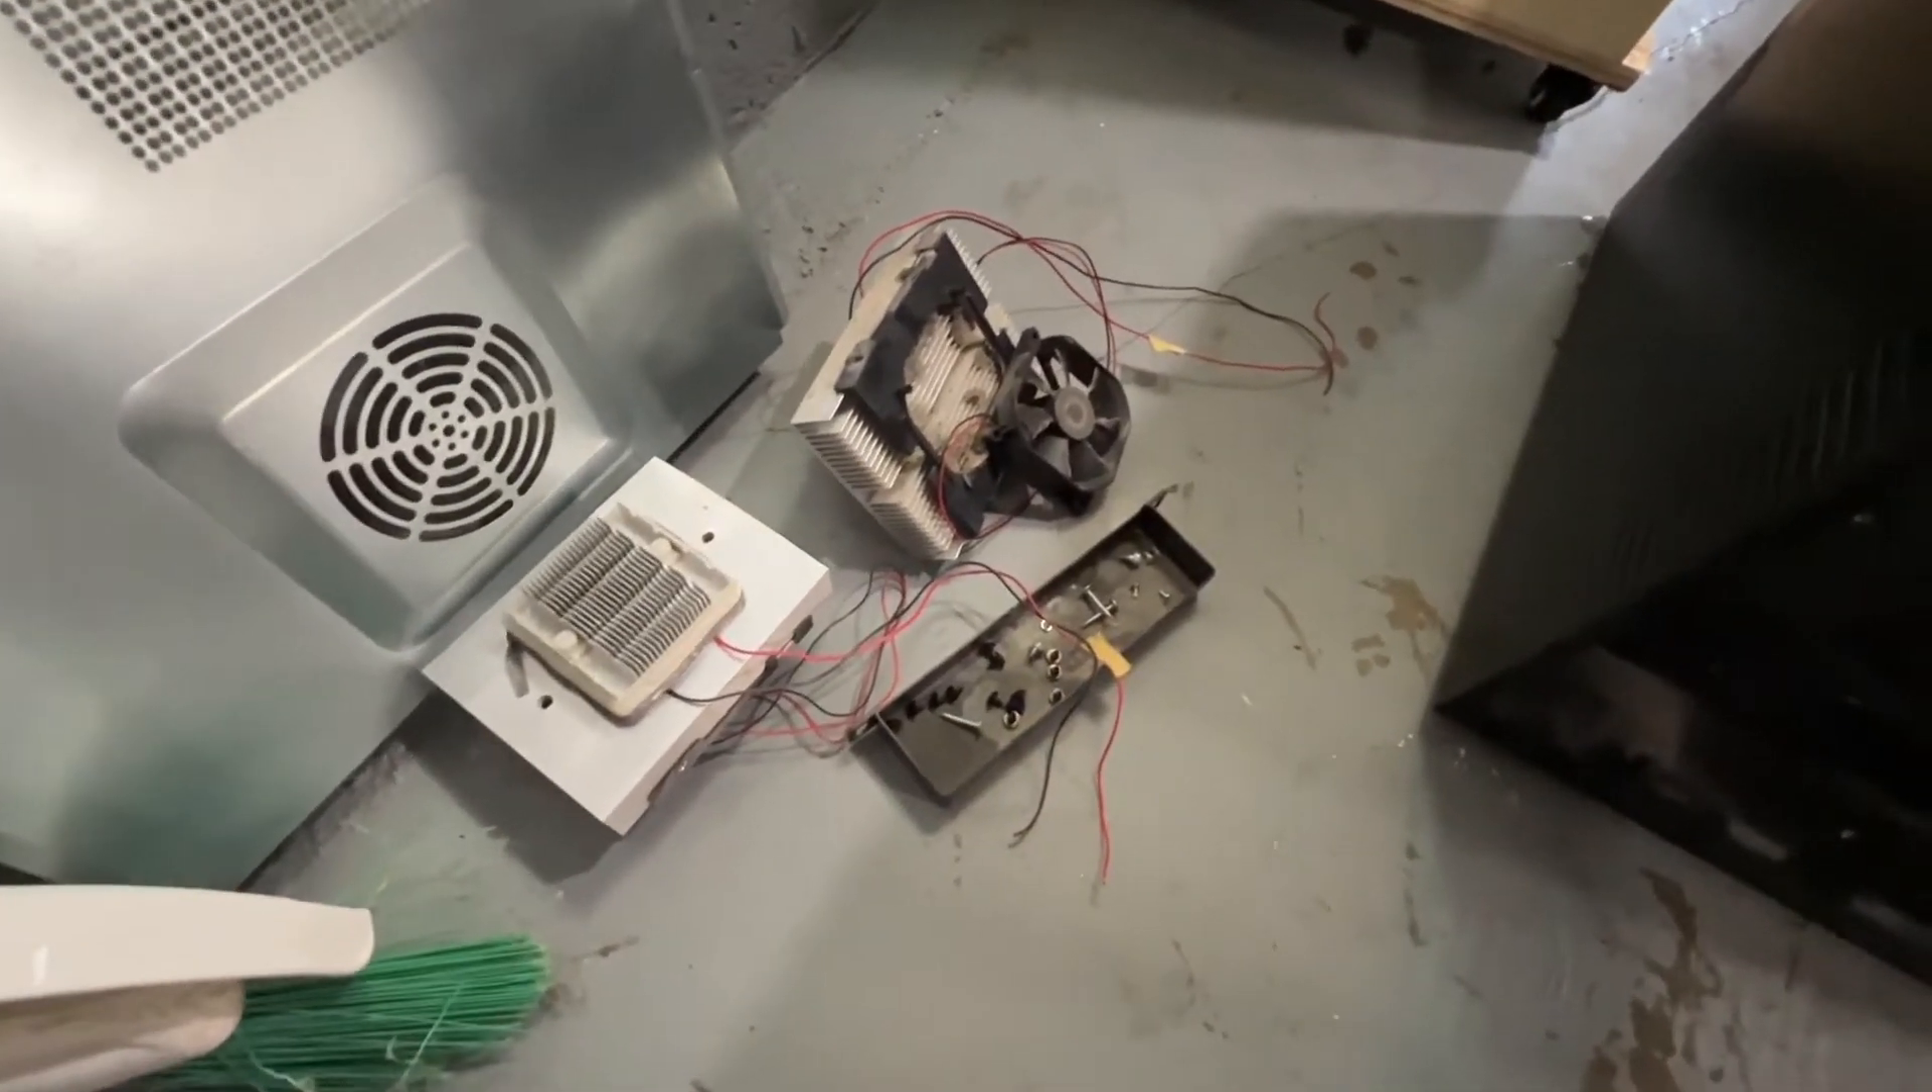So the next step I'm going to do, I've removed what I'm pretty sure were the cooling units, these guys right here.